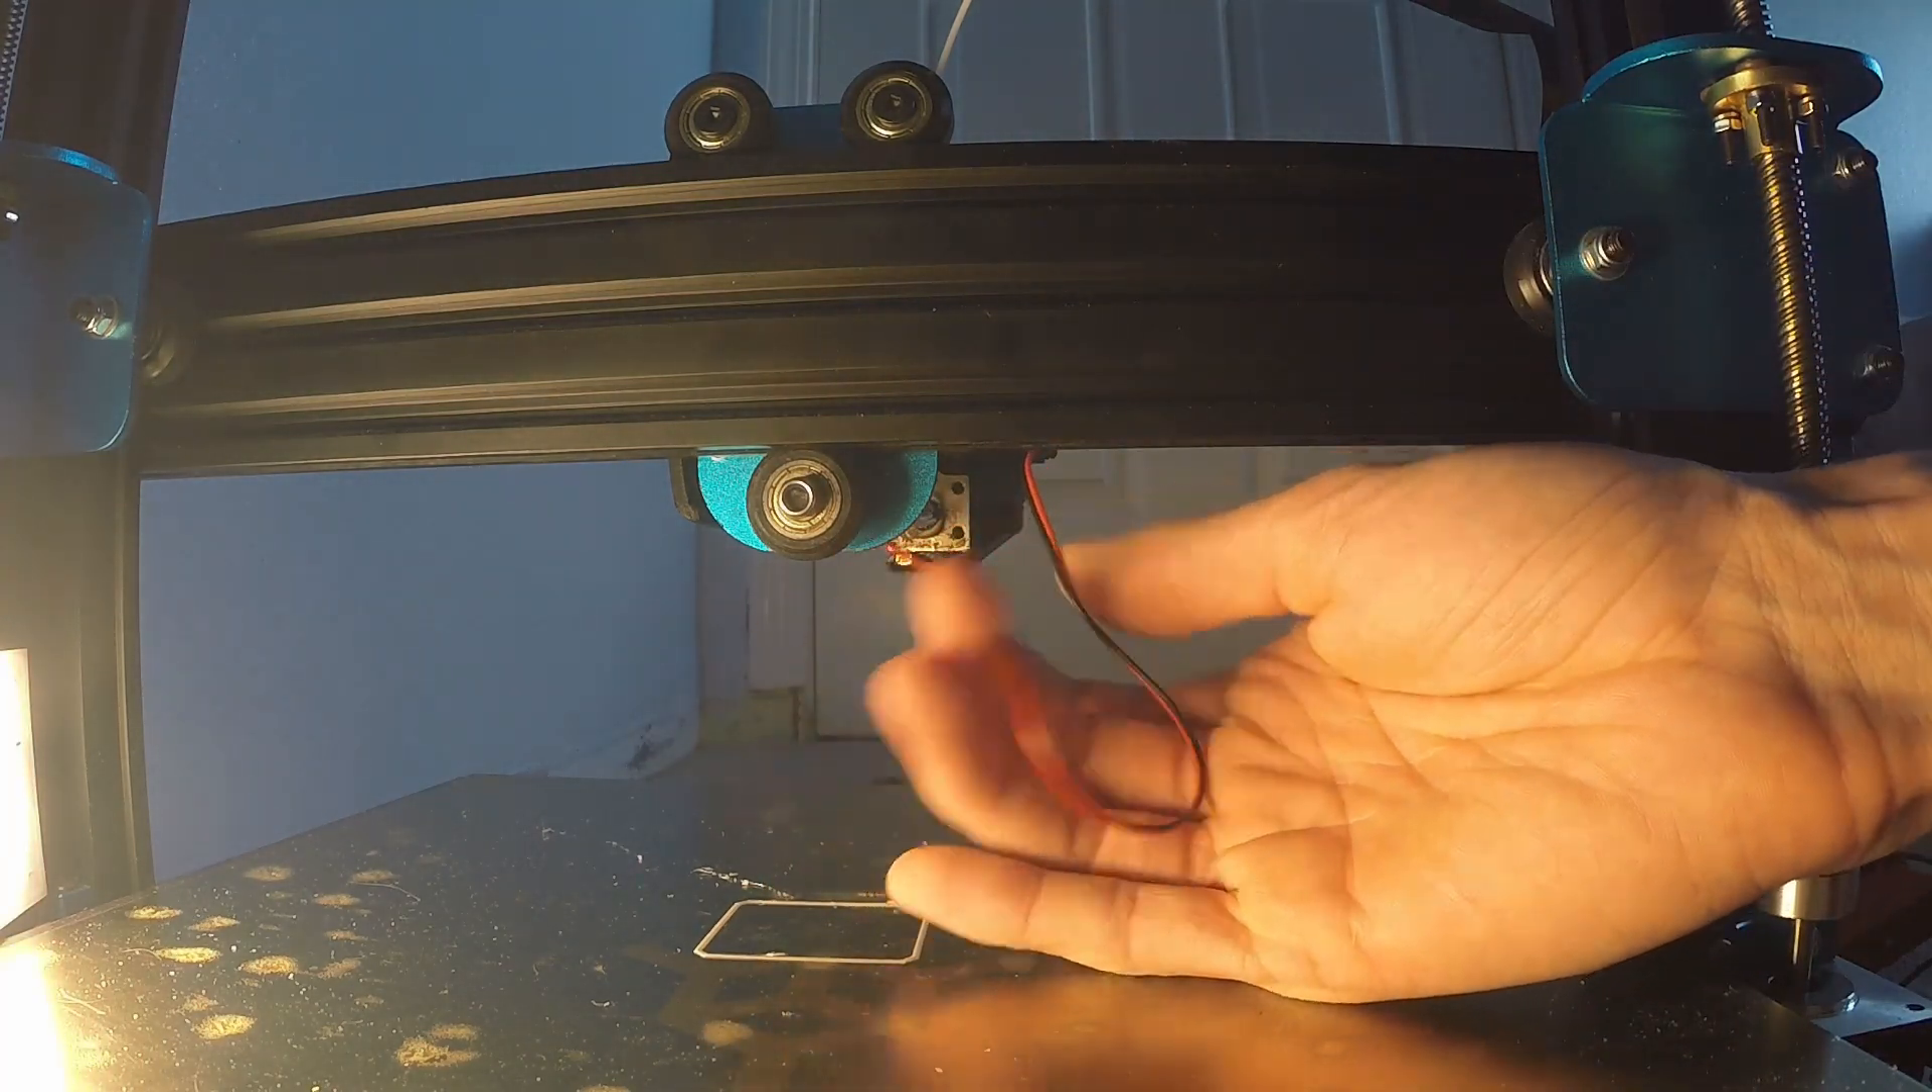Okay, so as you can see here we have all of this excess wire hanging down.